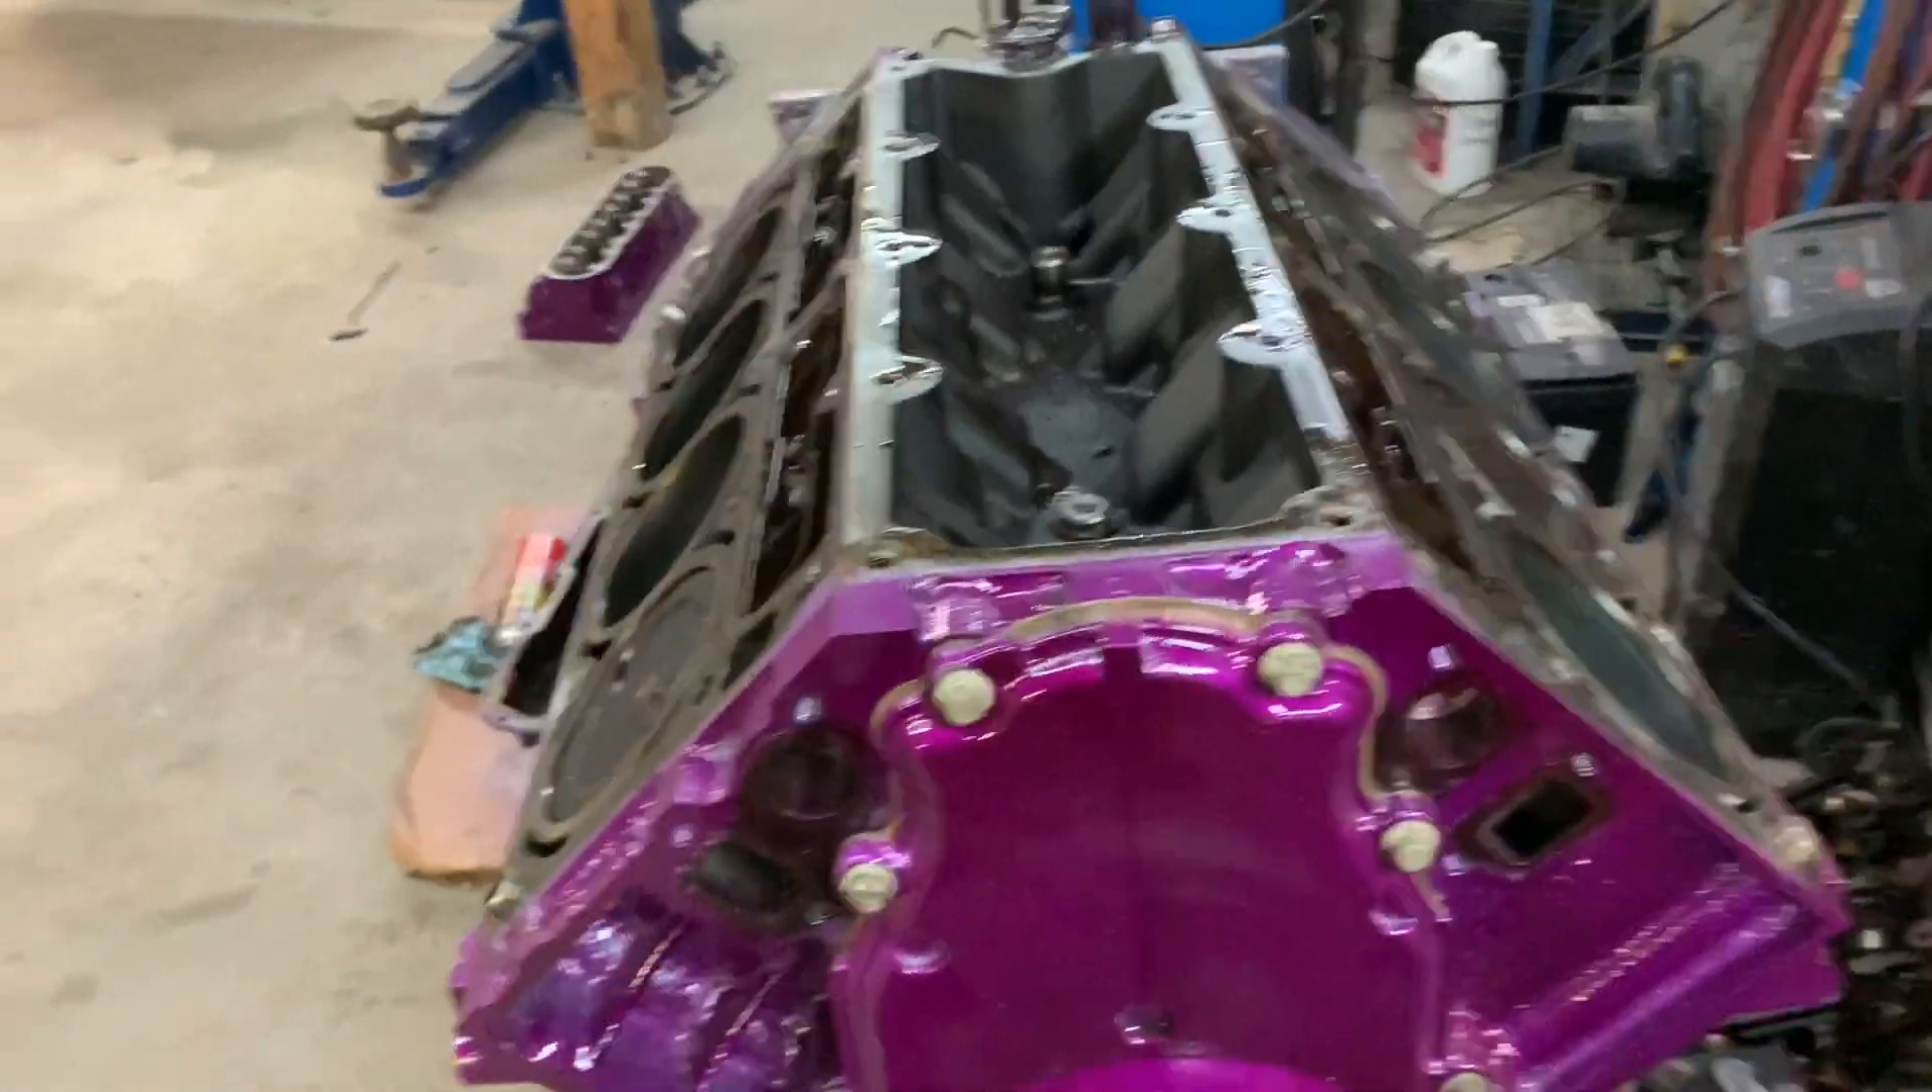Down to the last step. Just got to bolt the heads up.